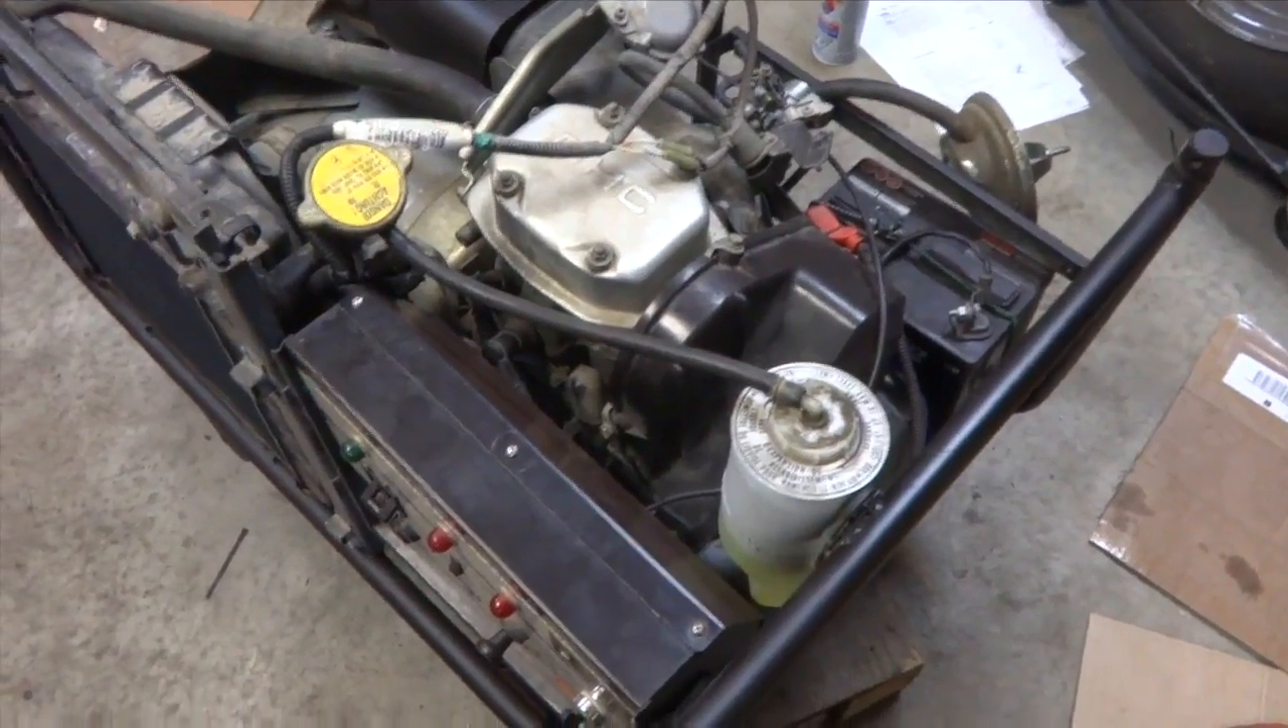So I got most of the top guards and everything else stripped off the generator.